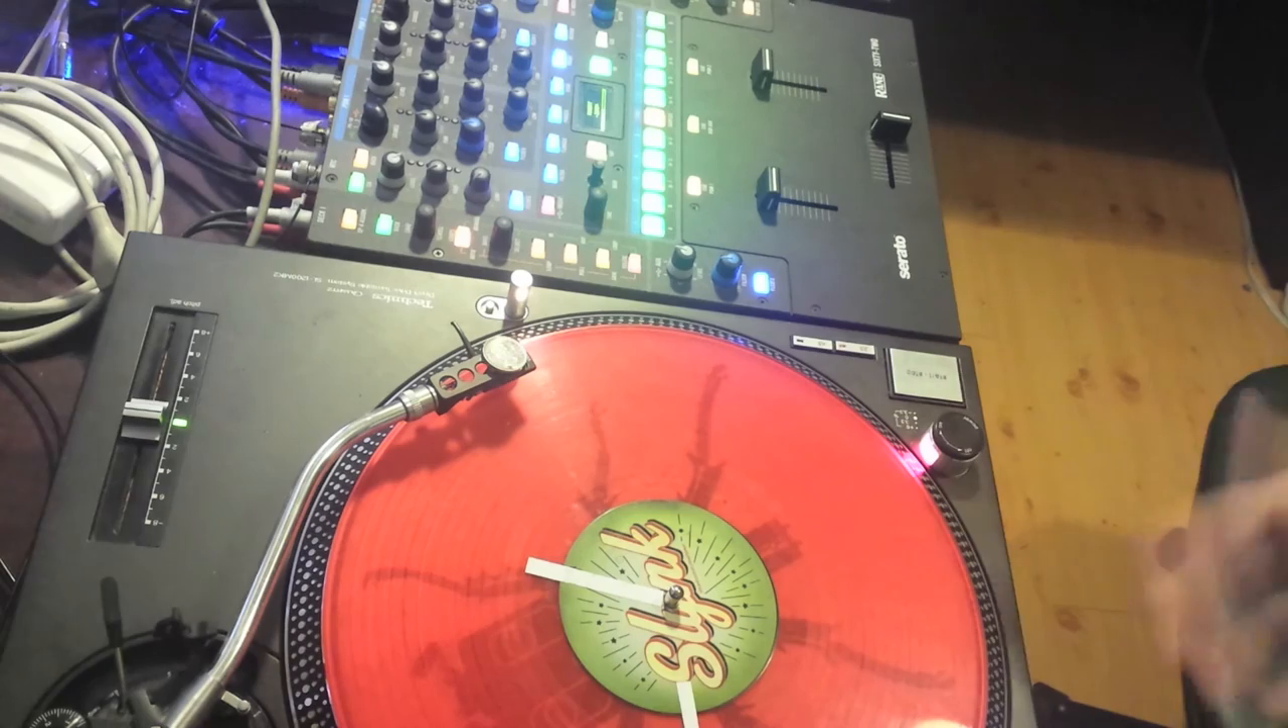Everything's screwed back together I've got the fader caps back on.